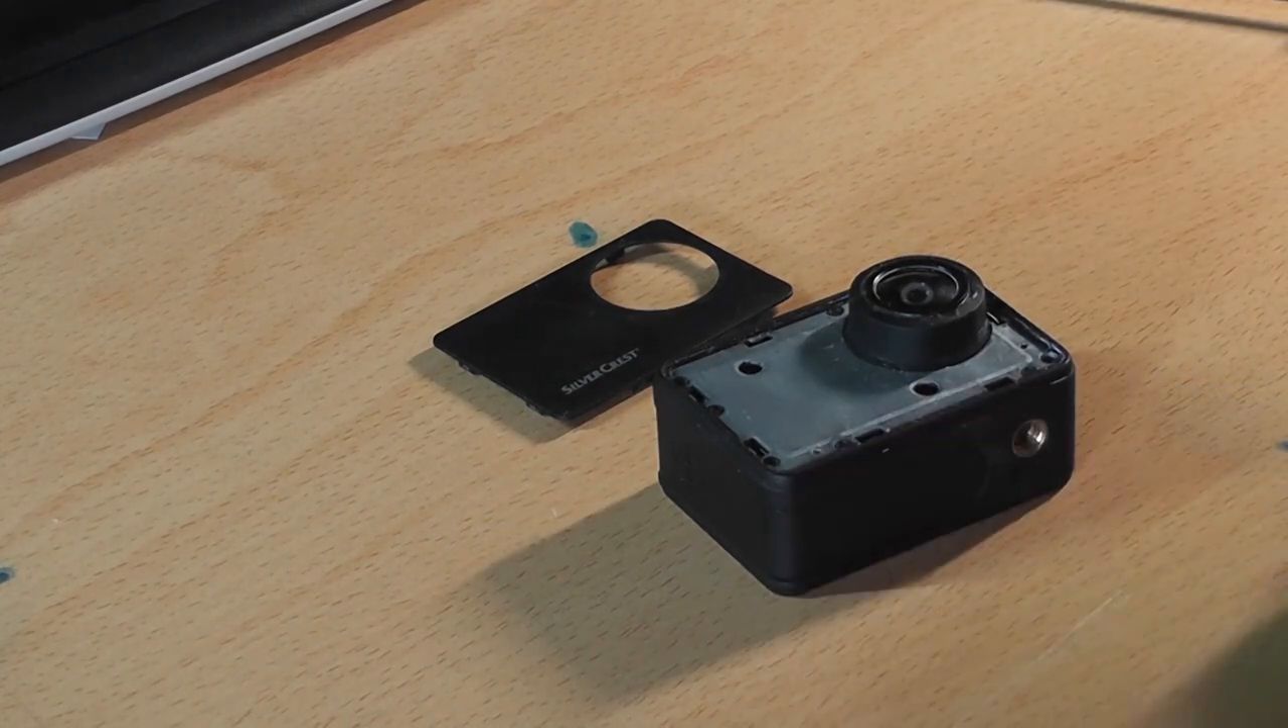Okay so that's the camera with the front removed.